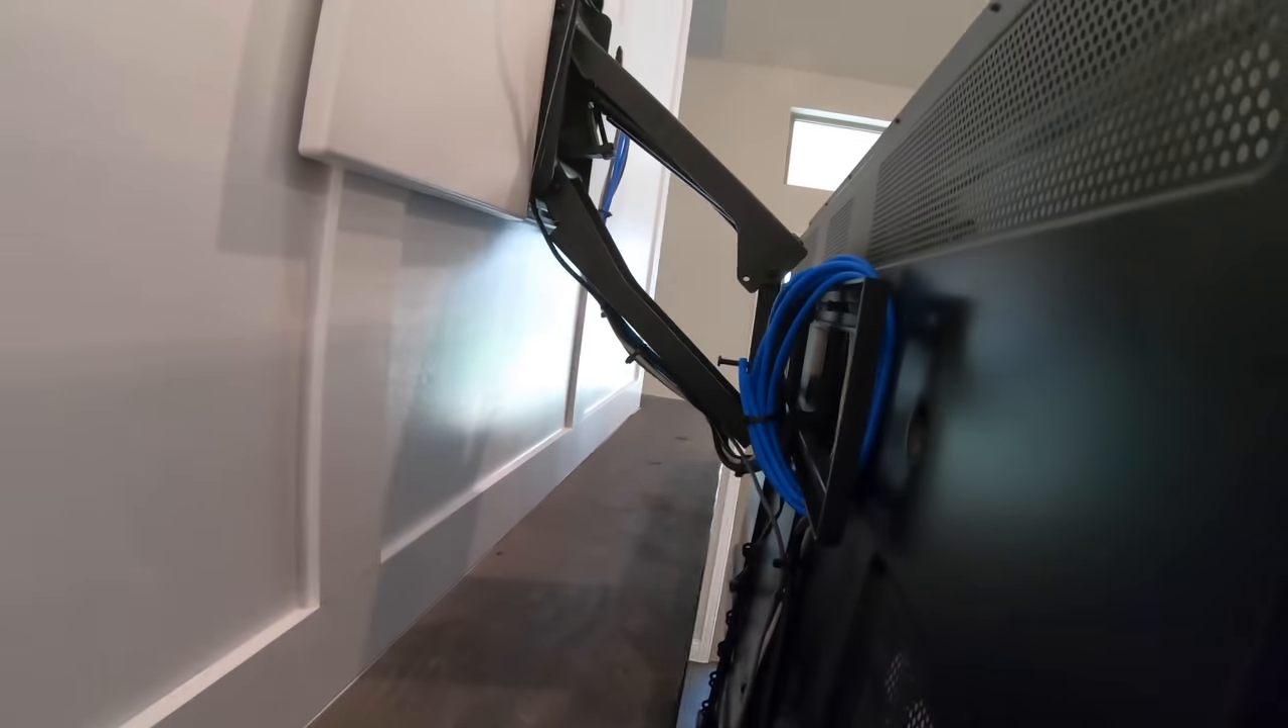See all our wires are looking nice and neat we bundled up the spare cat cables.